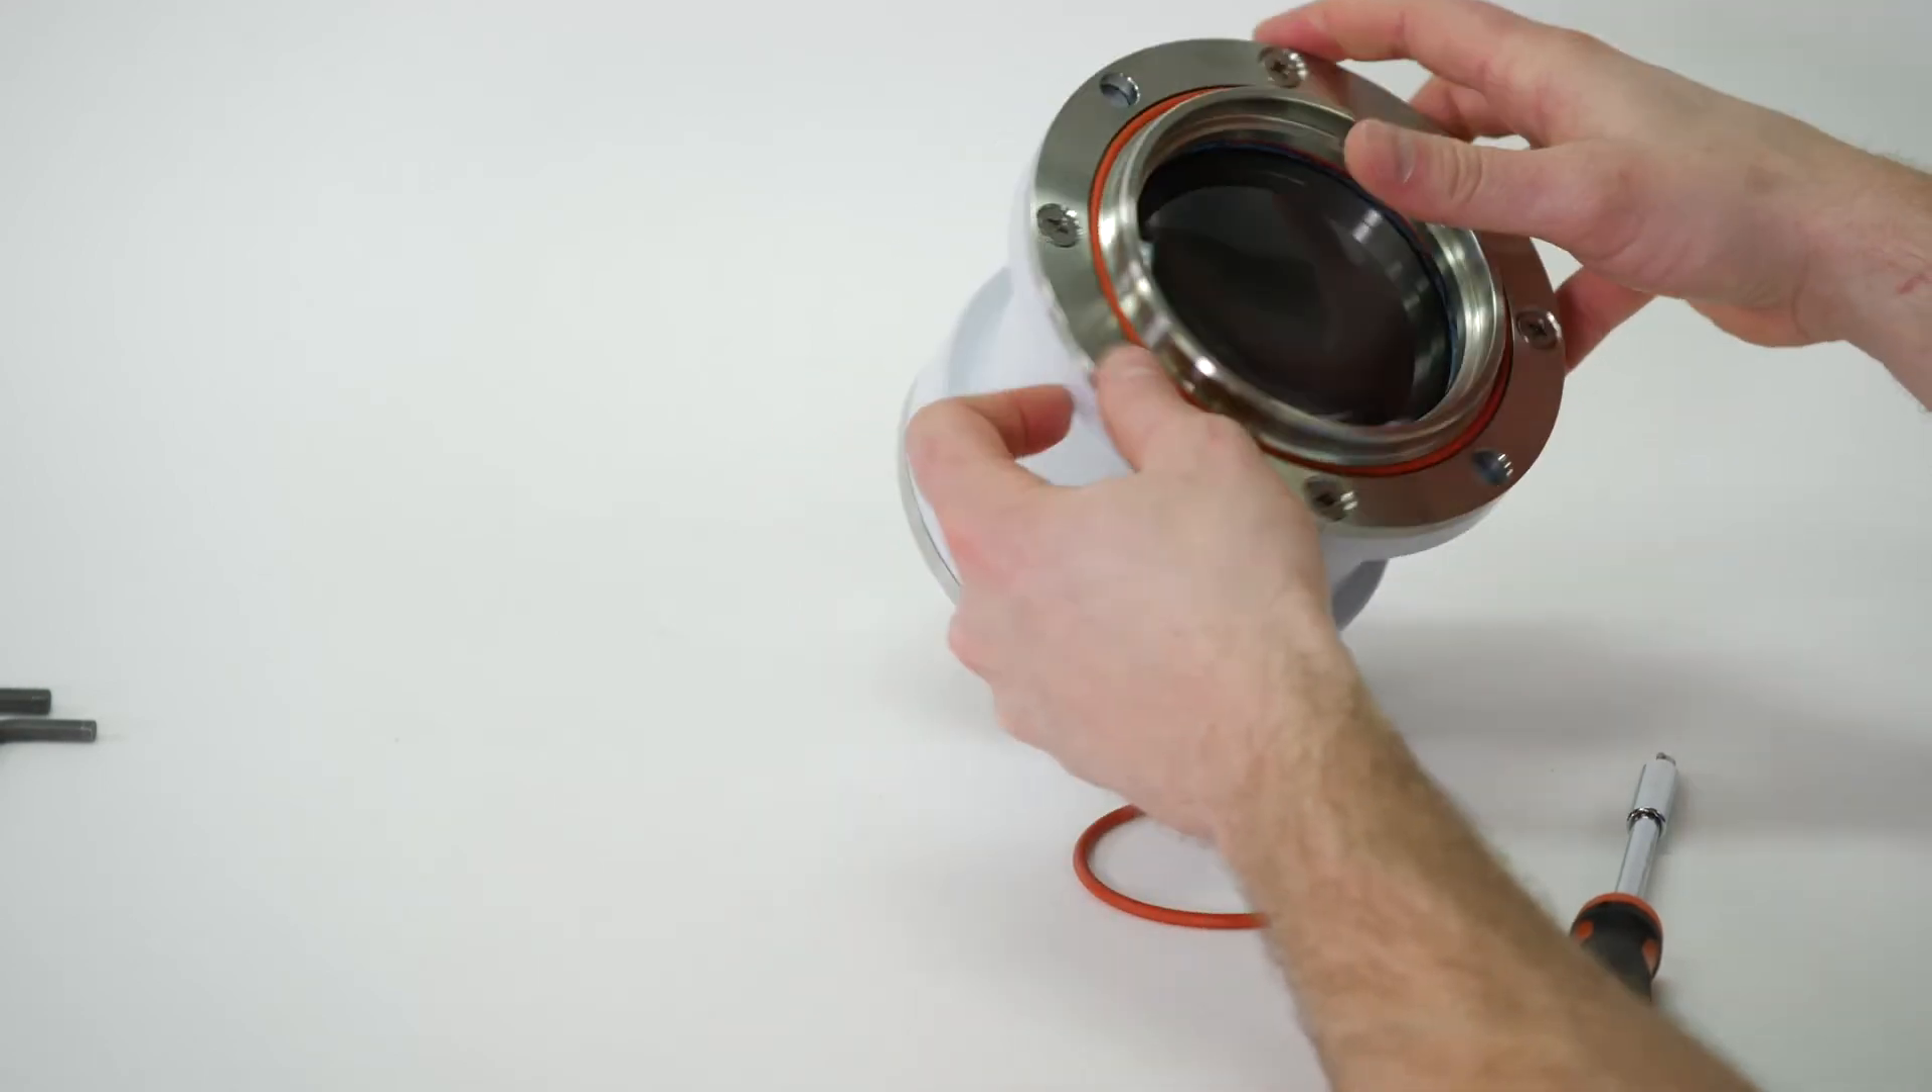So, now we've got that O-ring in place in the channel.